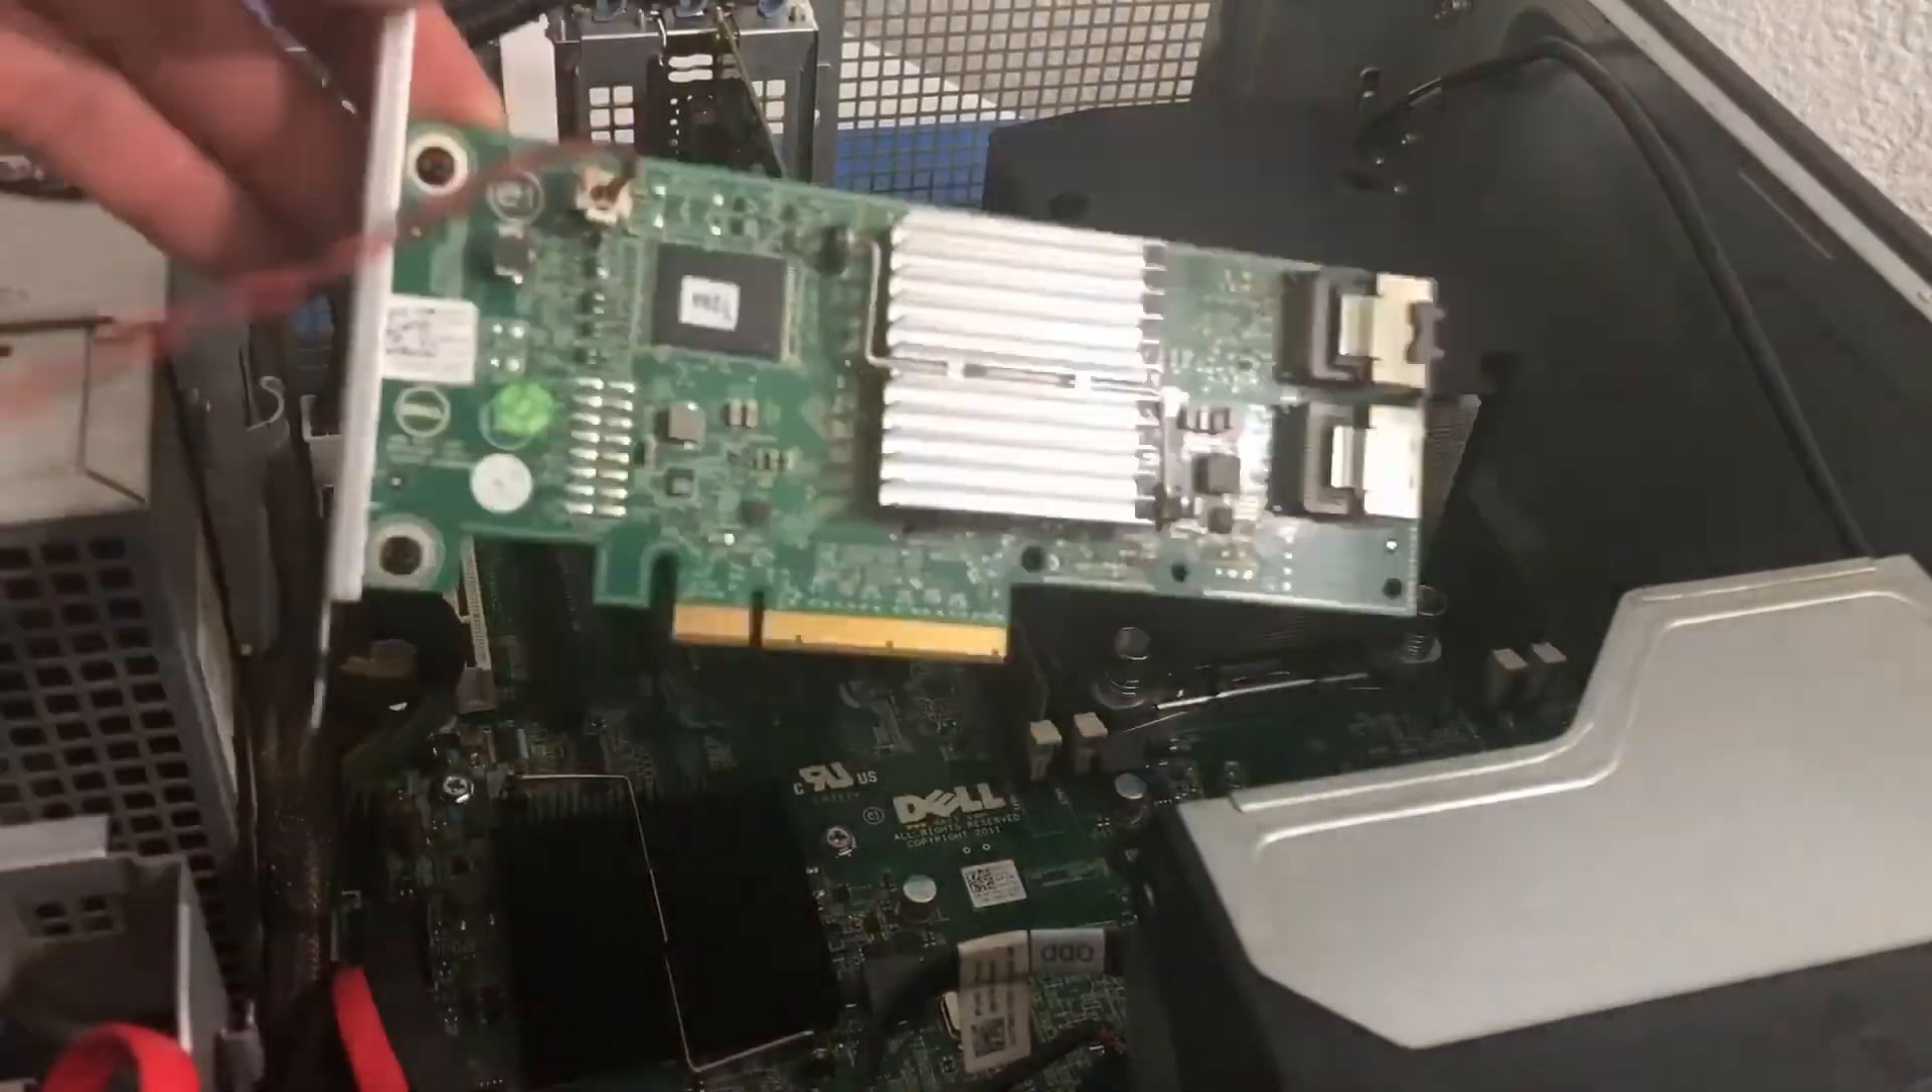So the RAID controller is out.